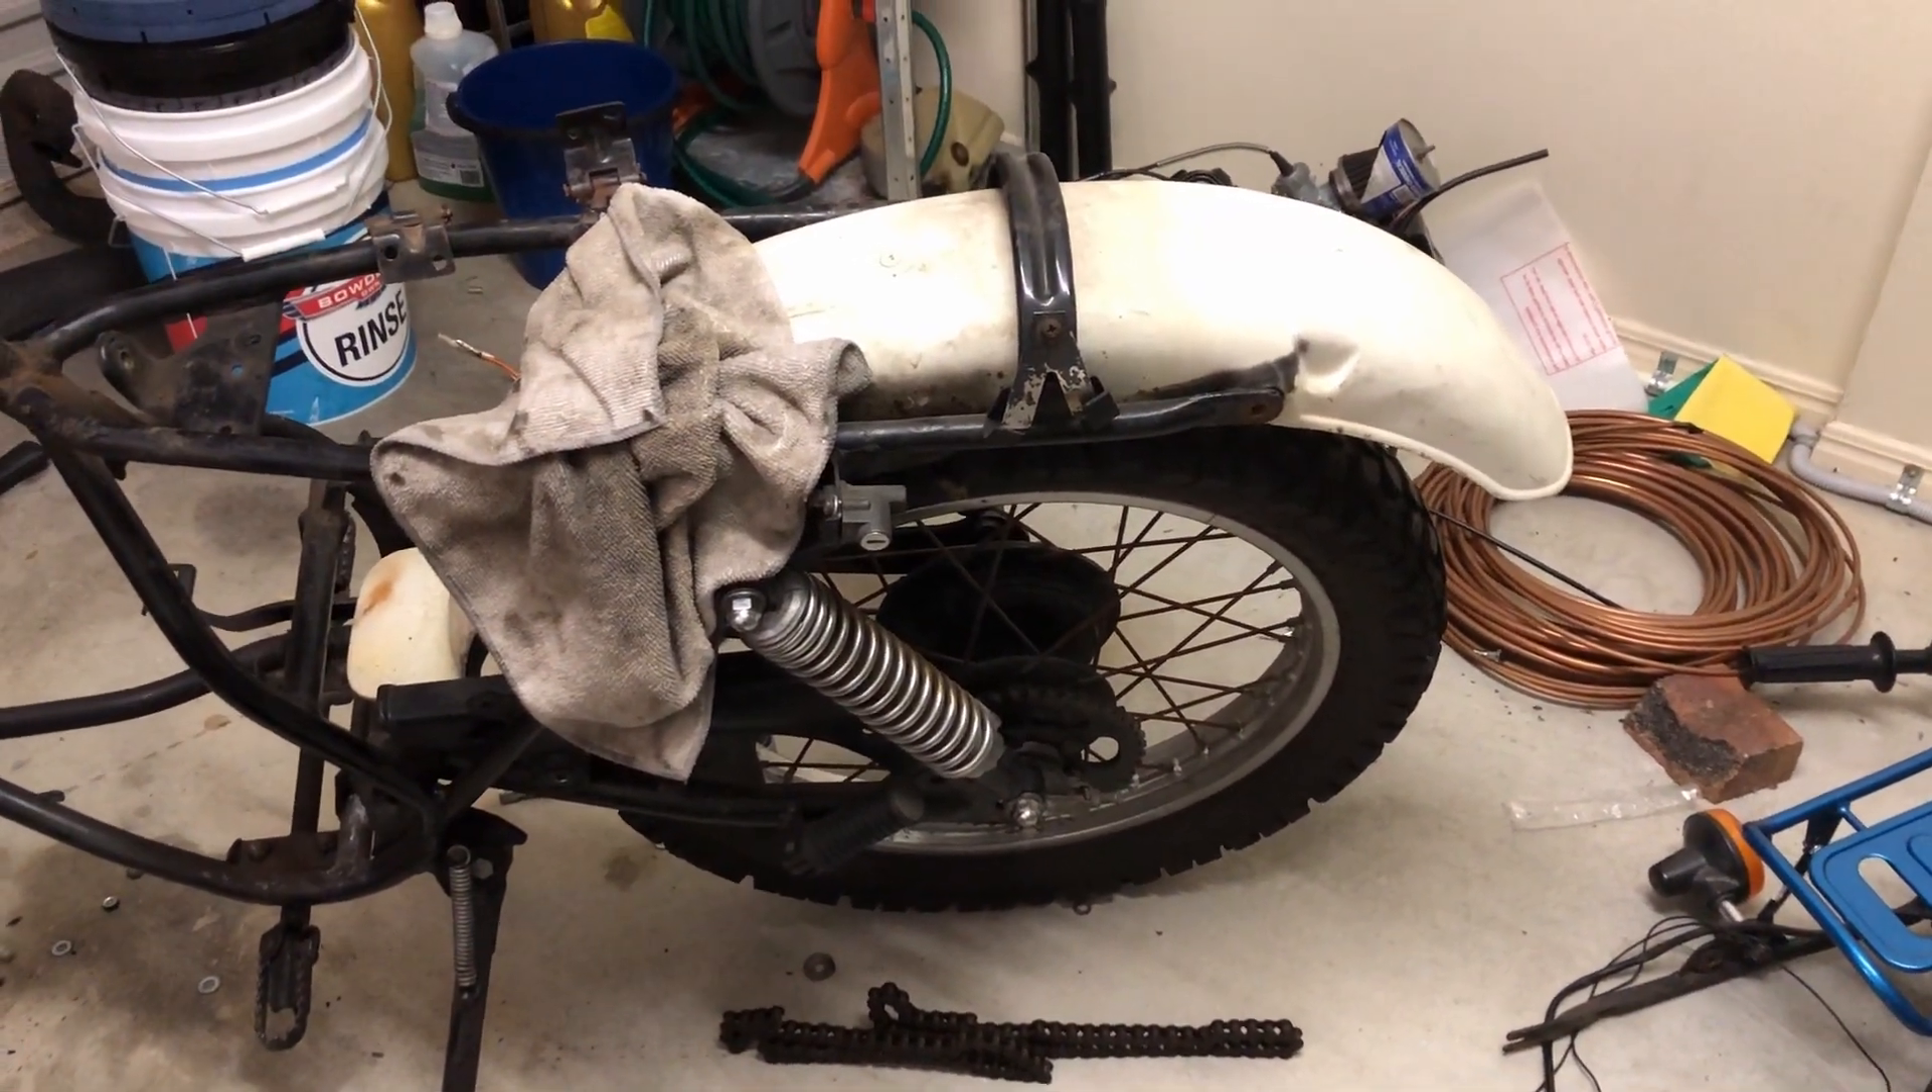We have the bike basically stripped down to a frame almost, so there's probably another half hour maybe to get it down to a bare frame.